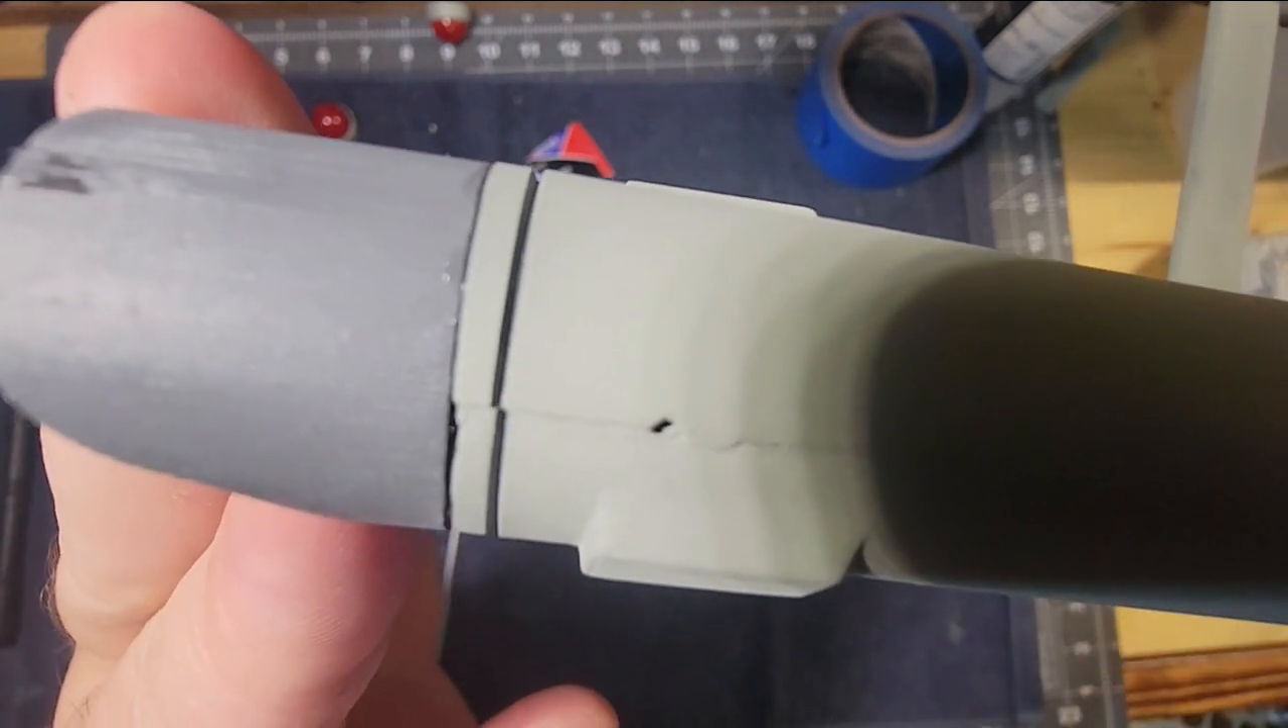You can see, these lines here, they just don't quite line up, and that is unfortunate.